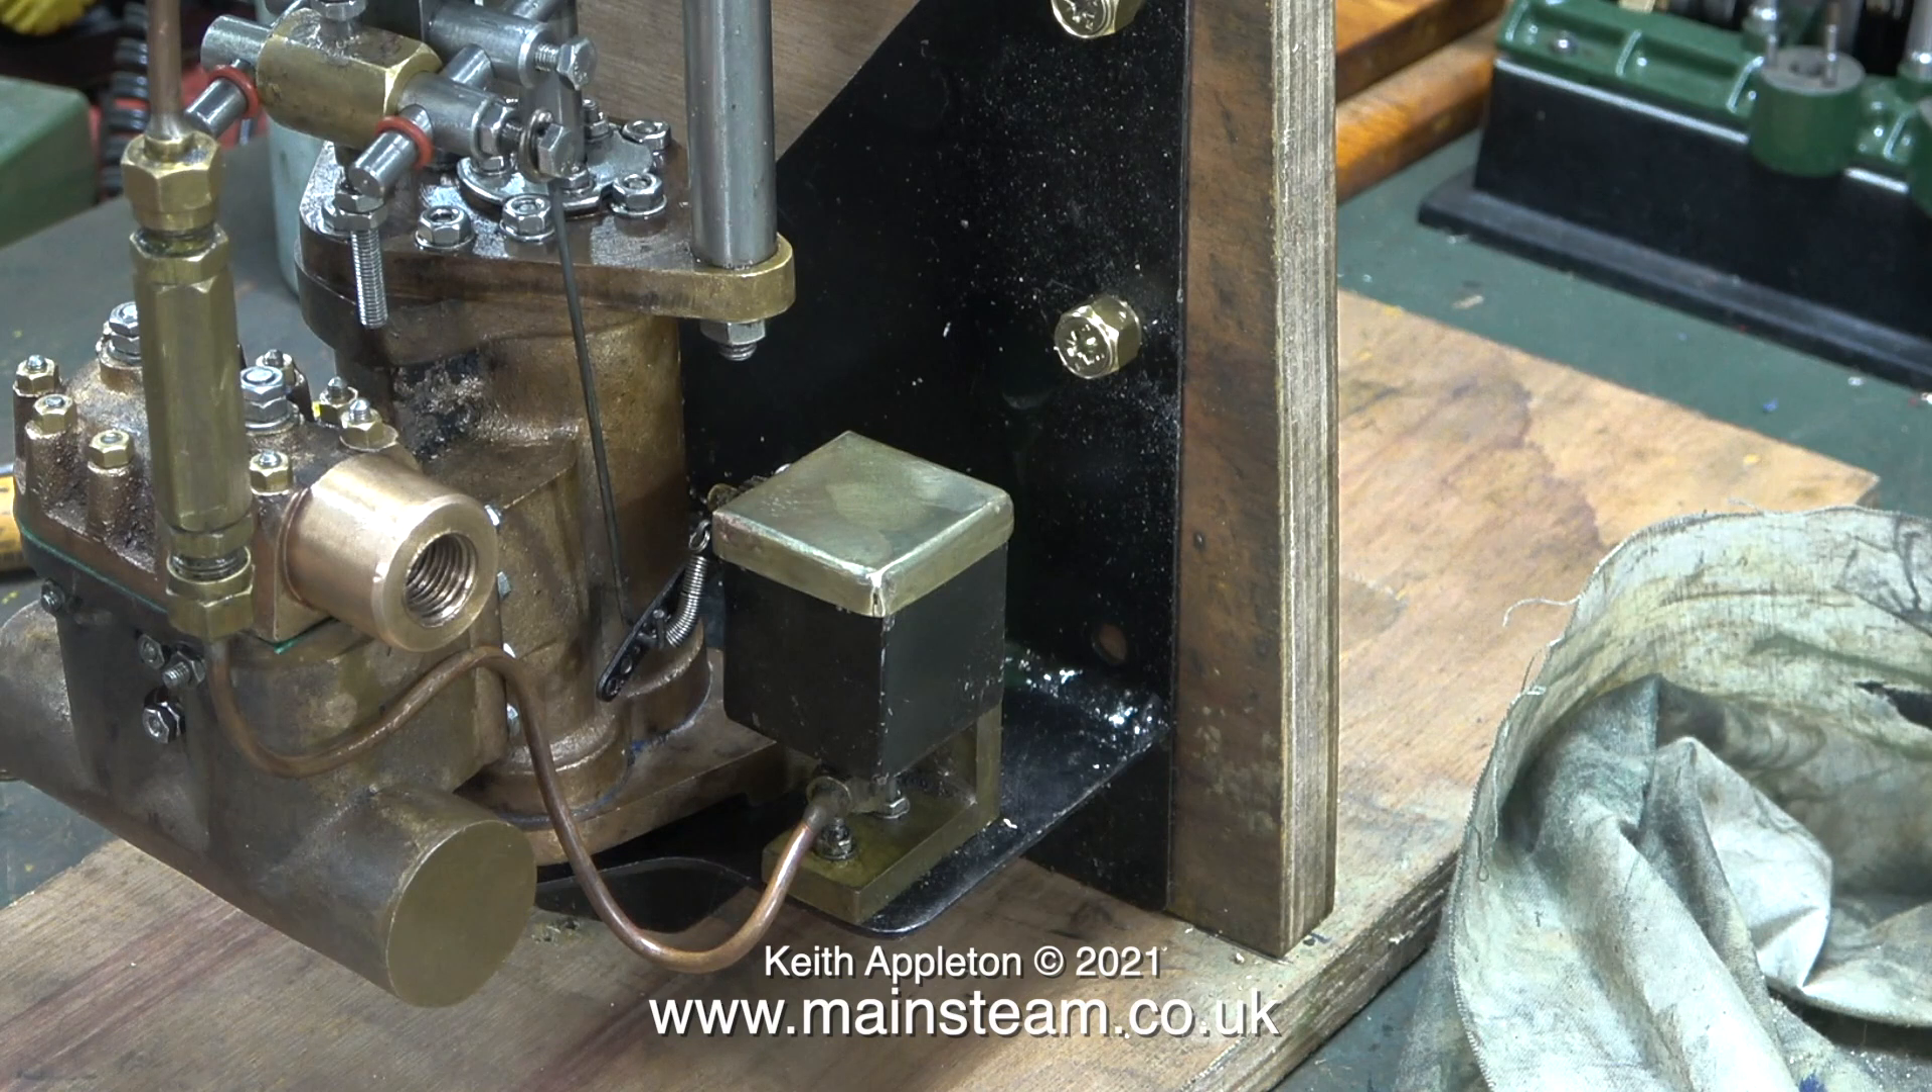After half filling the lubricator I fit the cap to keep the dirt out.